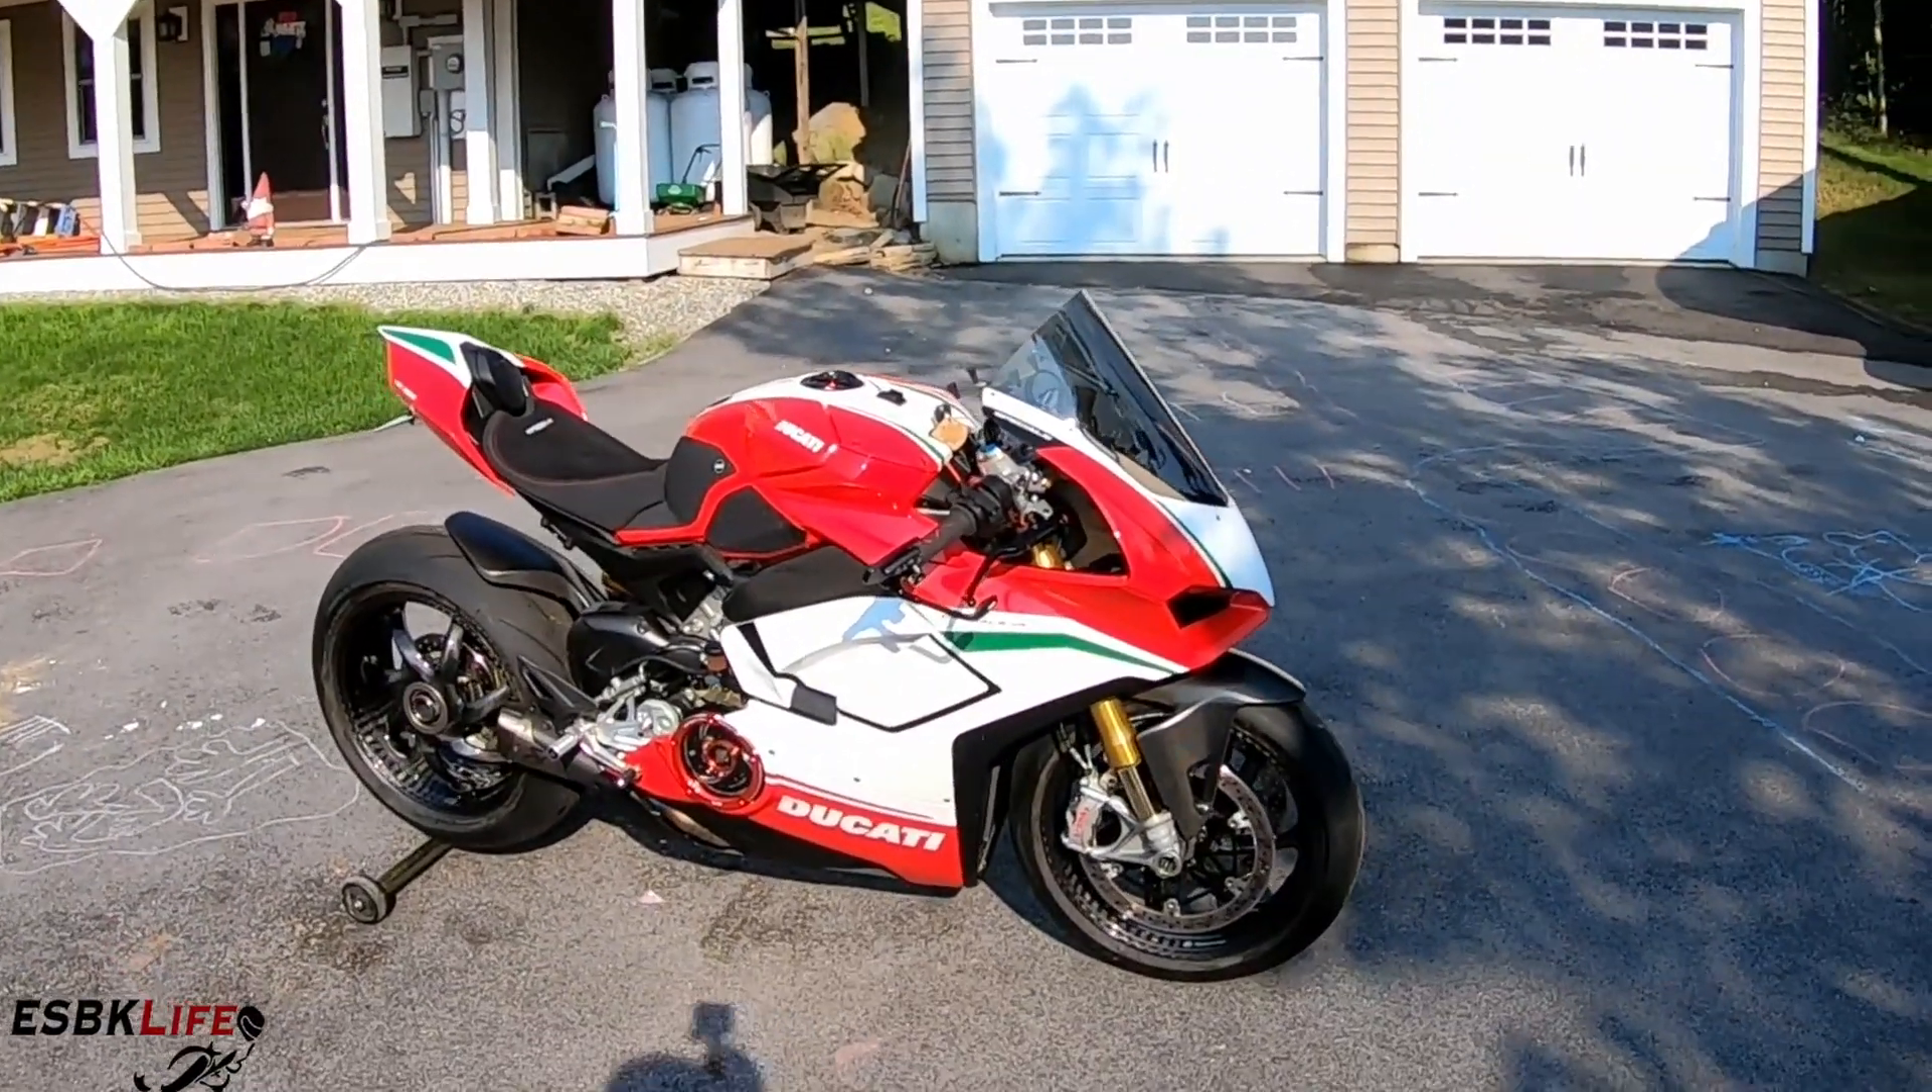Well here she is guys with the wheels all installed in all her glory.